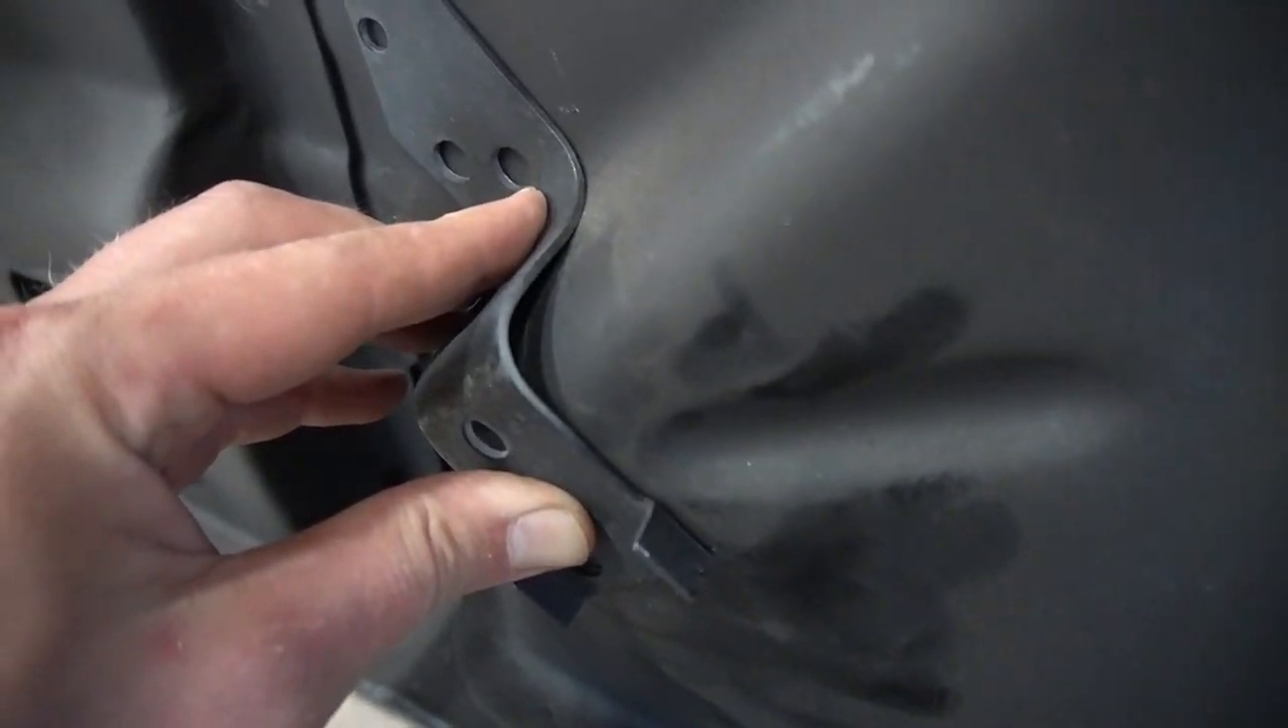You can see that we have a pretty large gap right there so it doesn't fit the contour of the bracket that well.